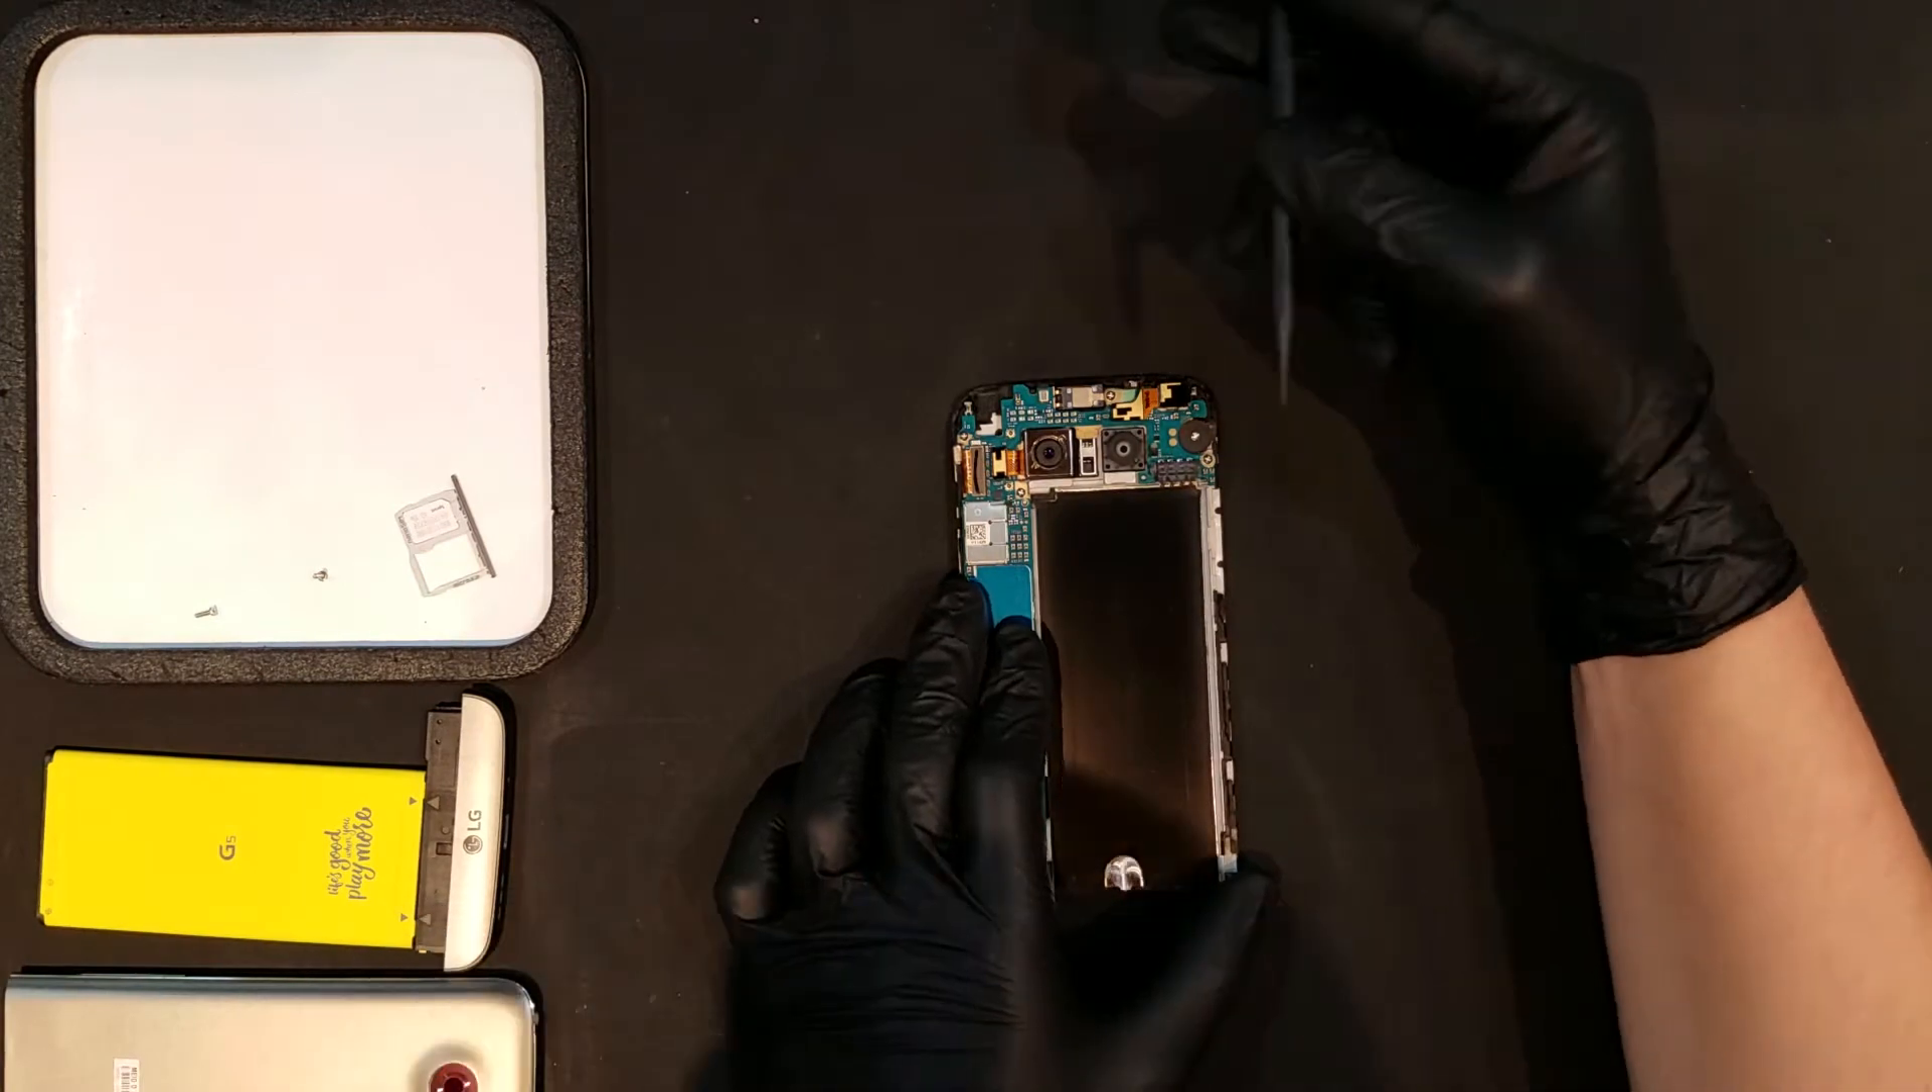With the back housing now off, you can begin to remove the motherboard.